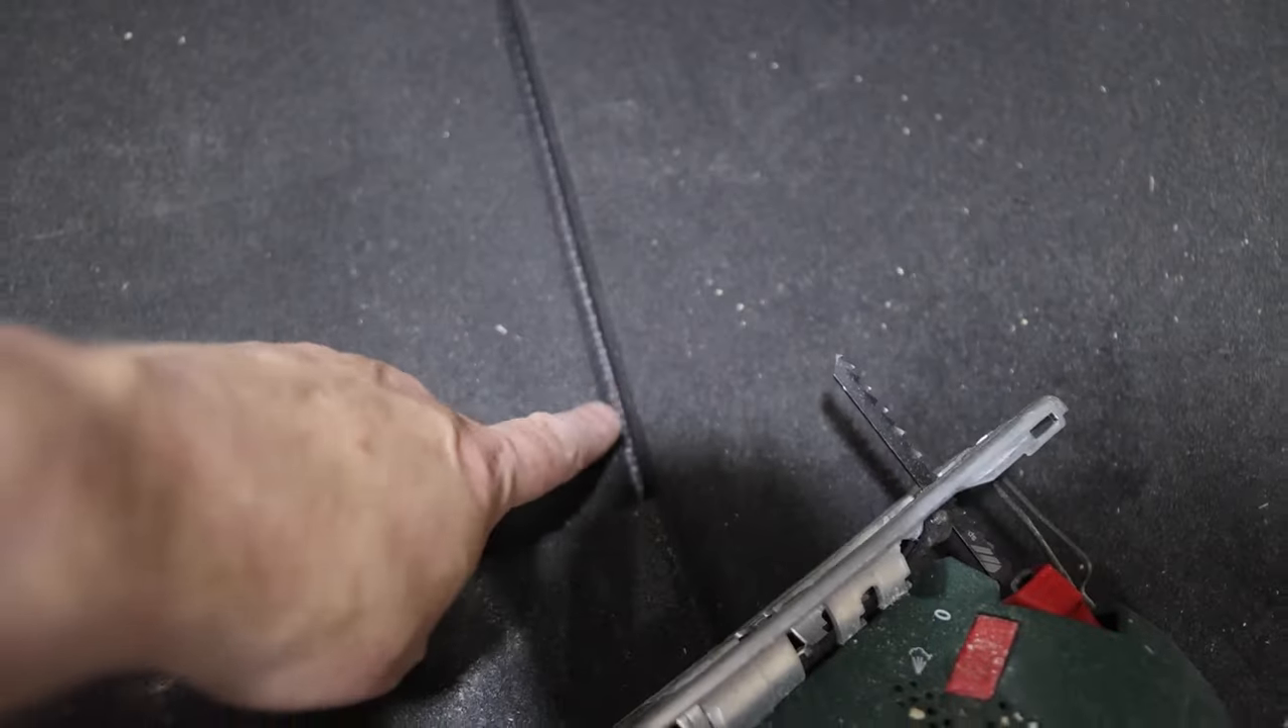I don't know if you can tell but there is a gap there so we're going to sort that out.